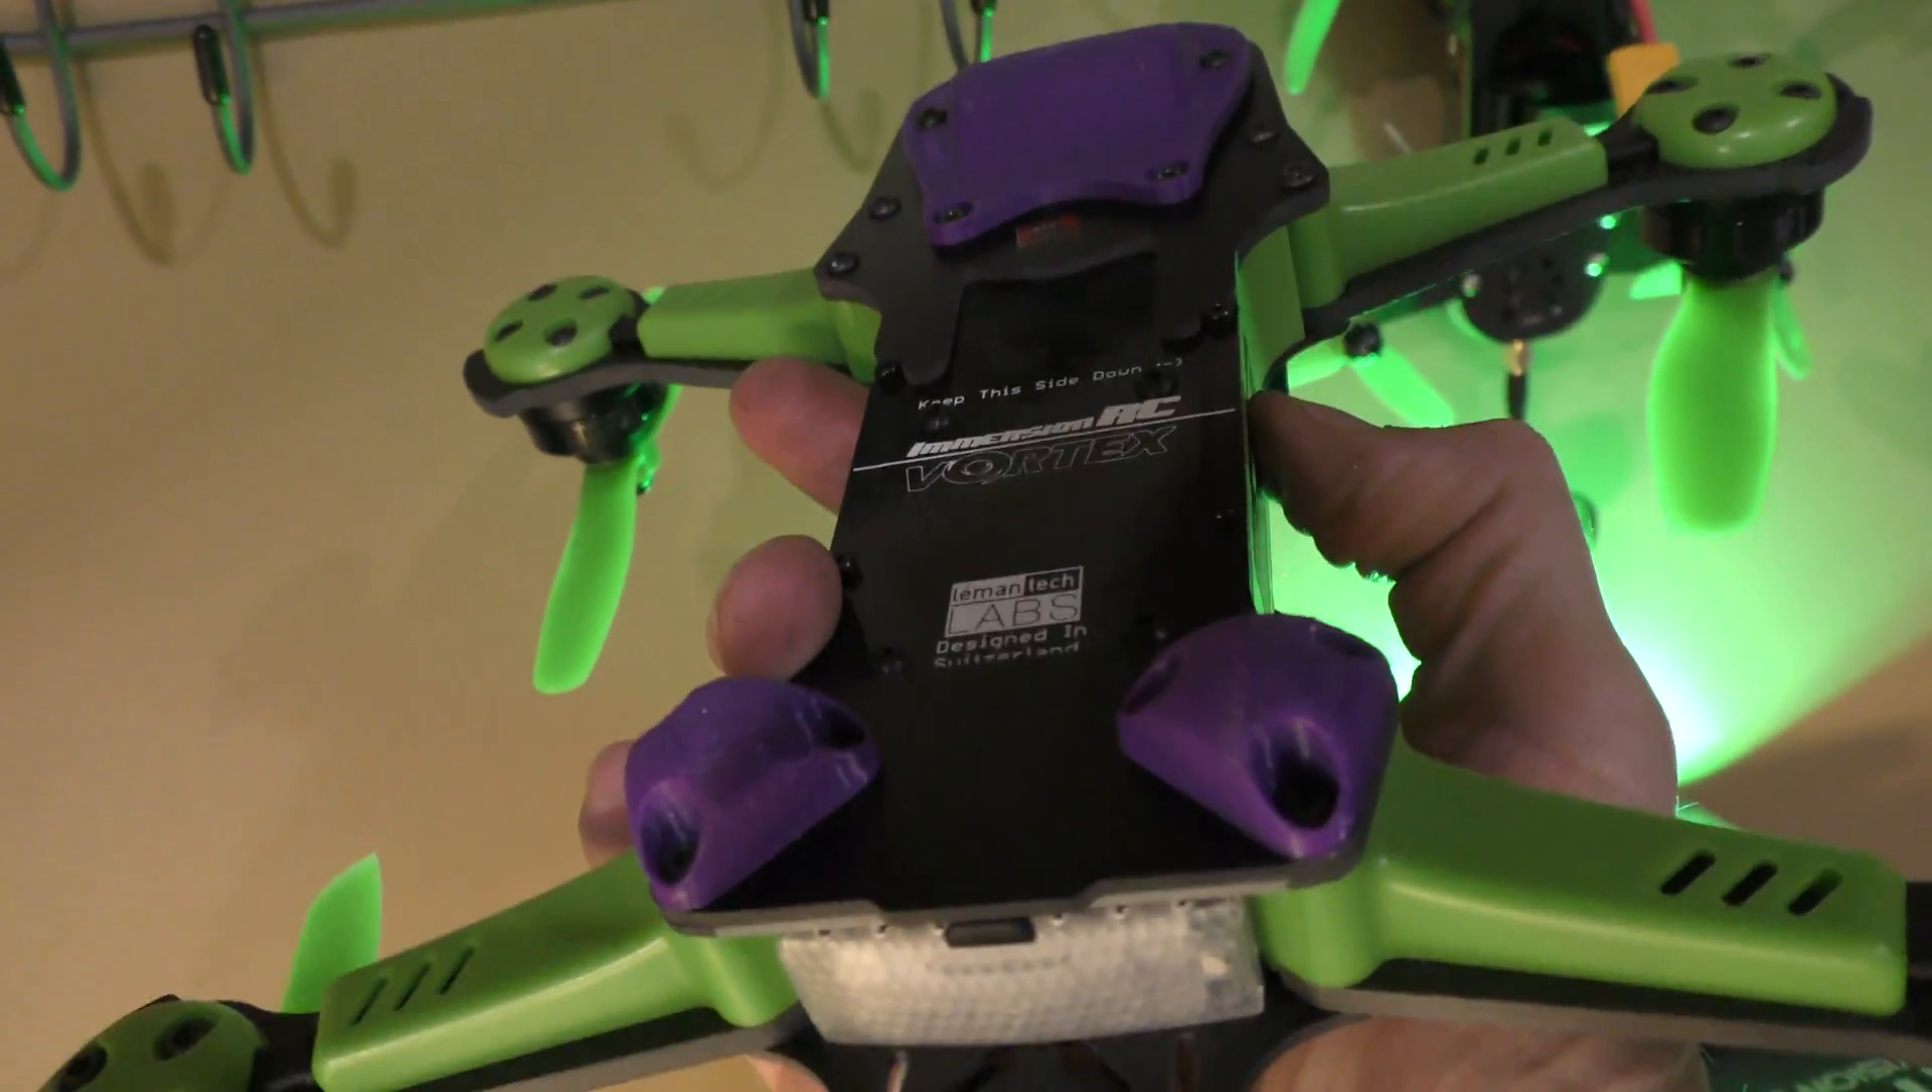It's actually made for this here, the Vortex 250 and if I flick over the back you can see I've got the landing skids already installed on it.